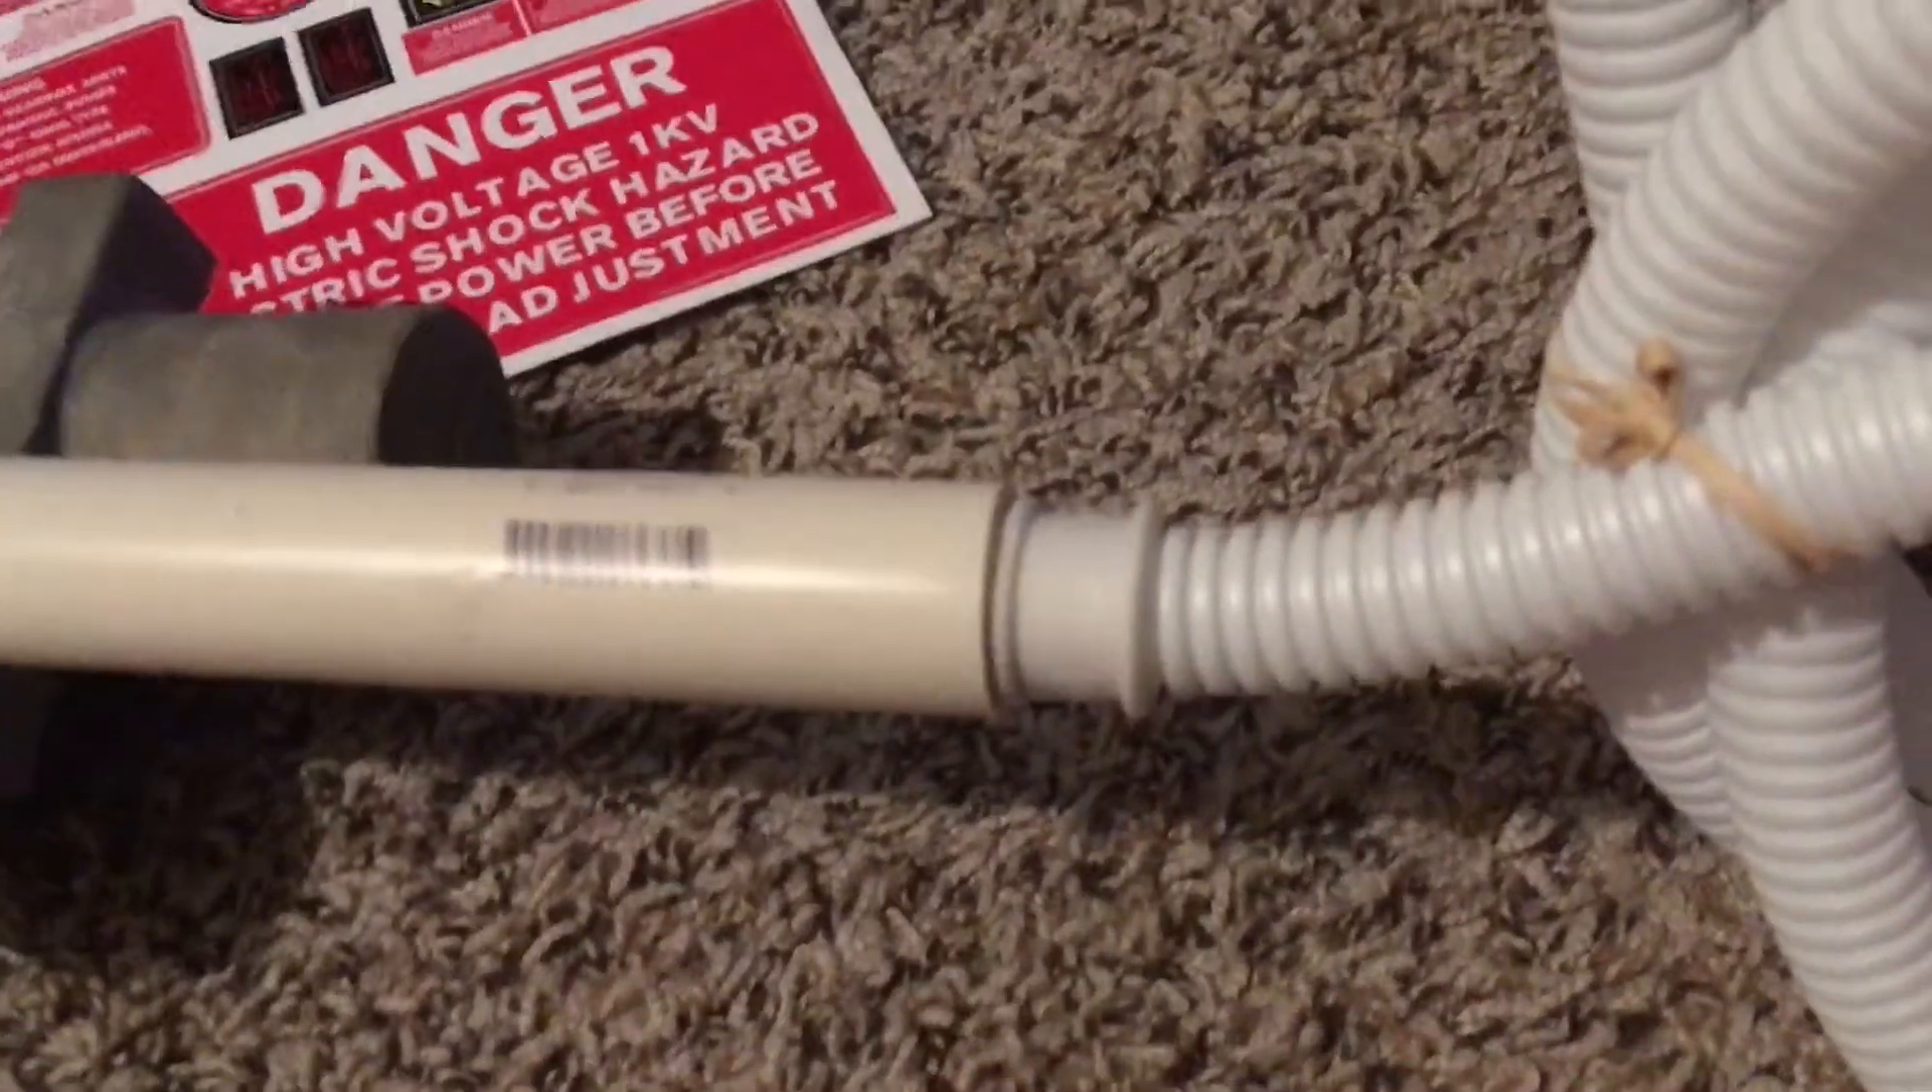And there's this rubber nozzle that fits perfectly inside of this handle, this PVC pipe.